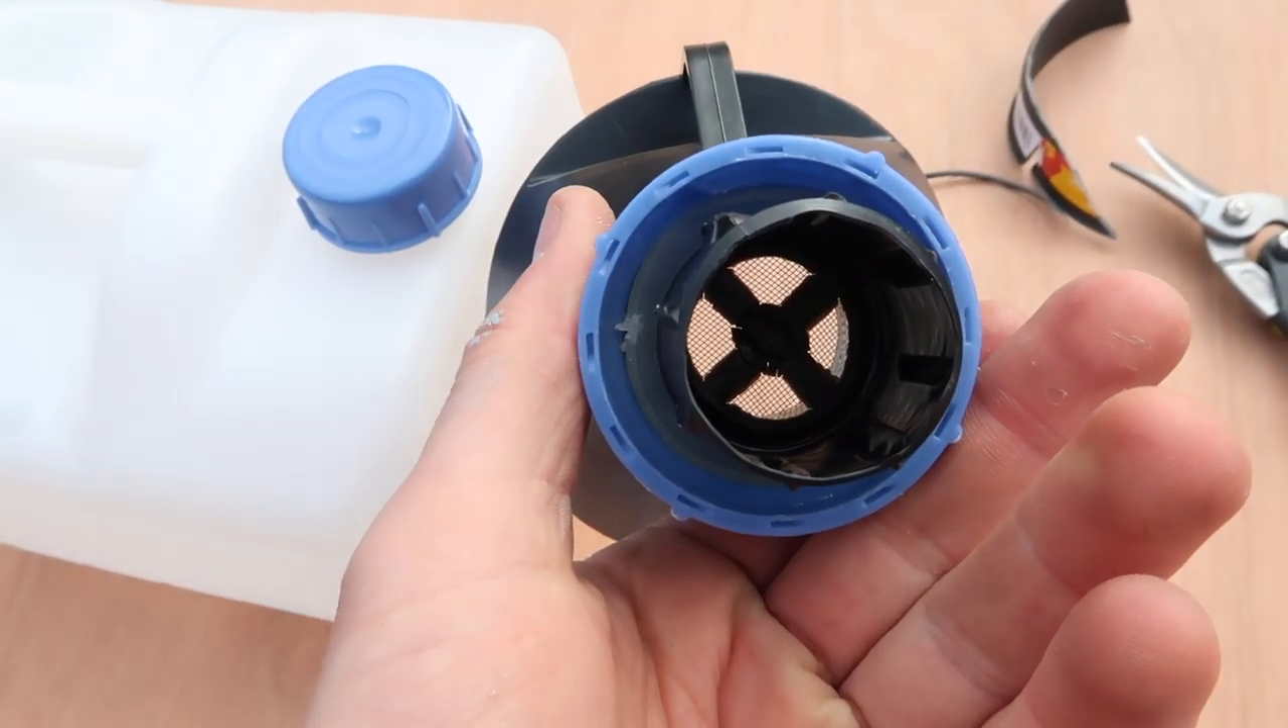Luckily this funnel actually fit through this blue bit perfectly and there's actually a seal that fits in there quite well as as well.